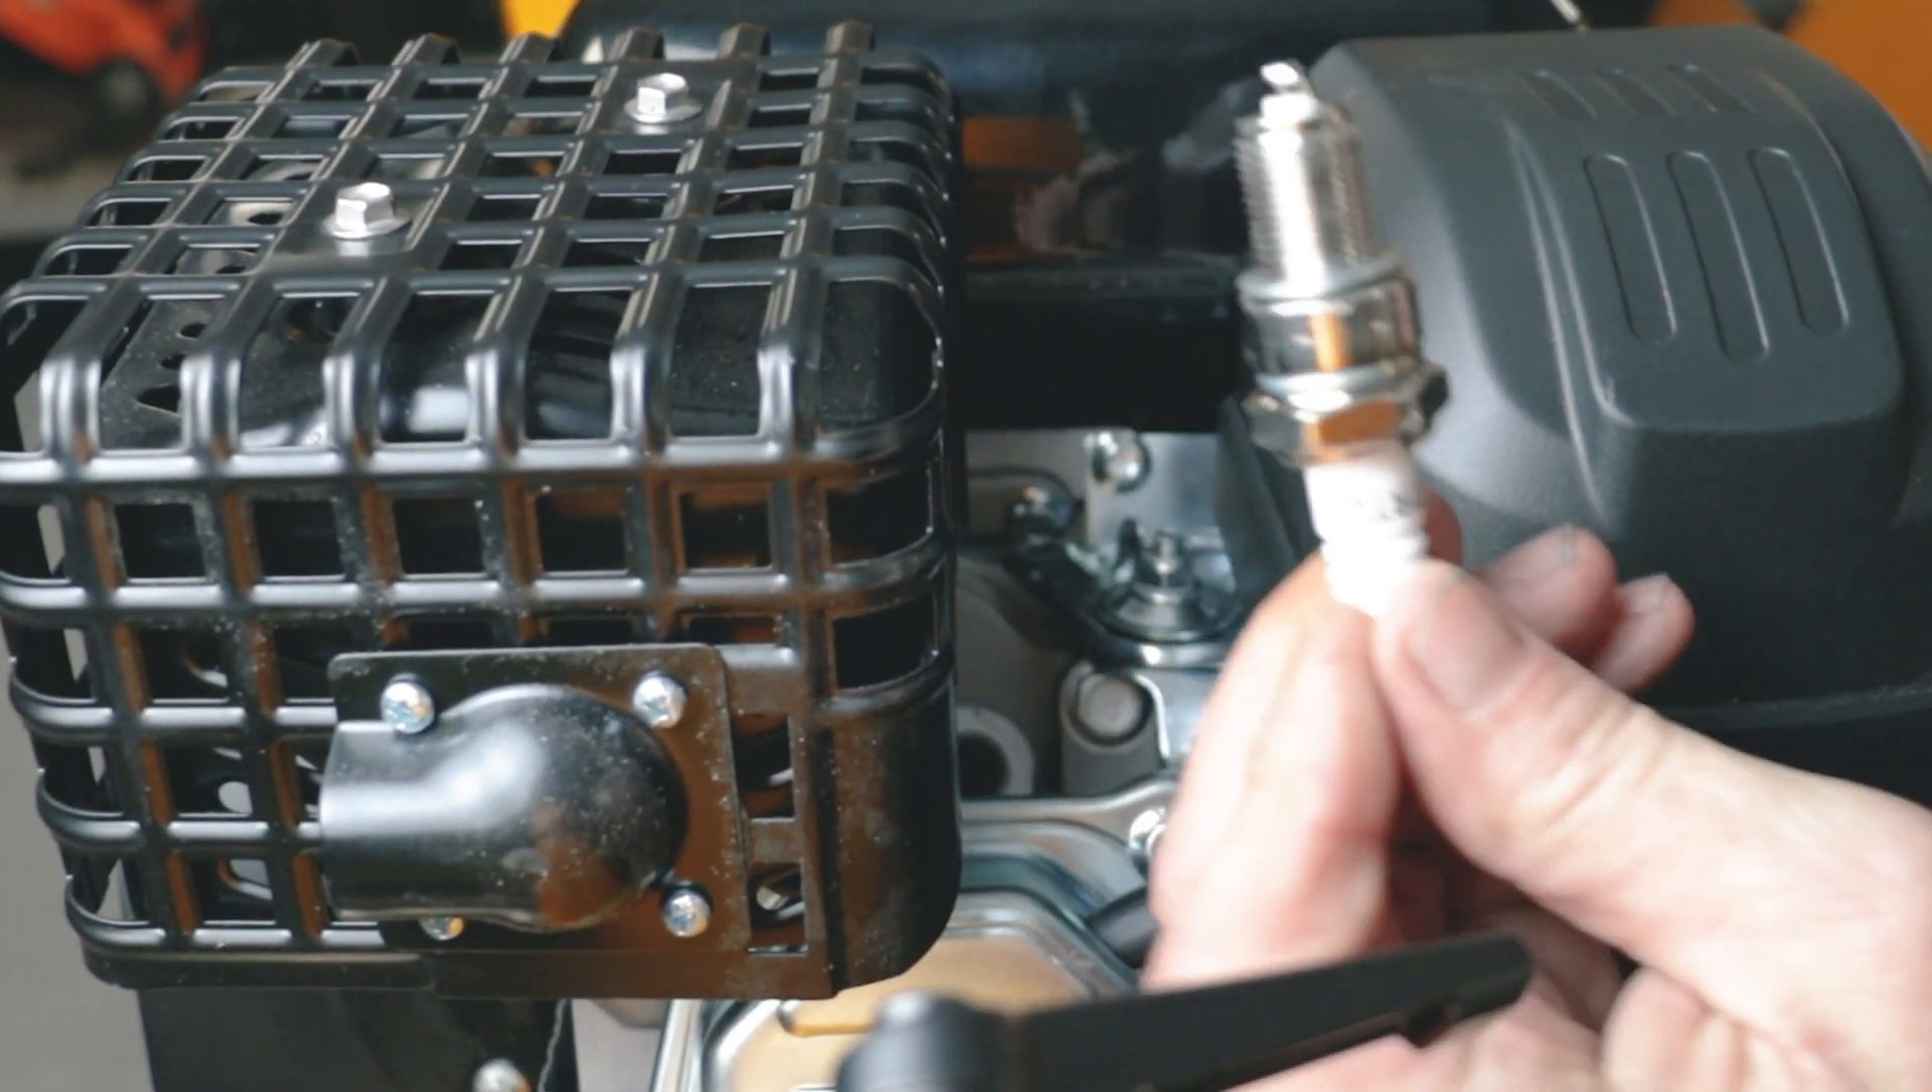Okay so got the spark plug removed.